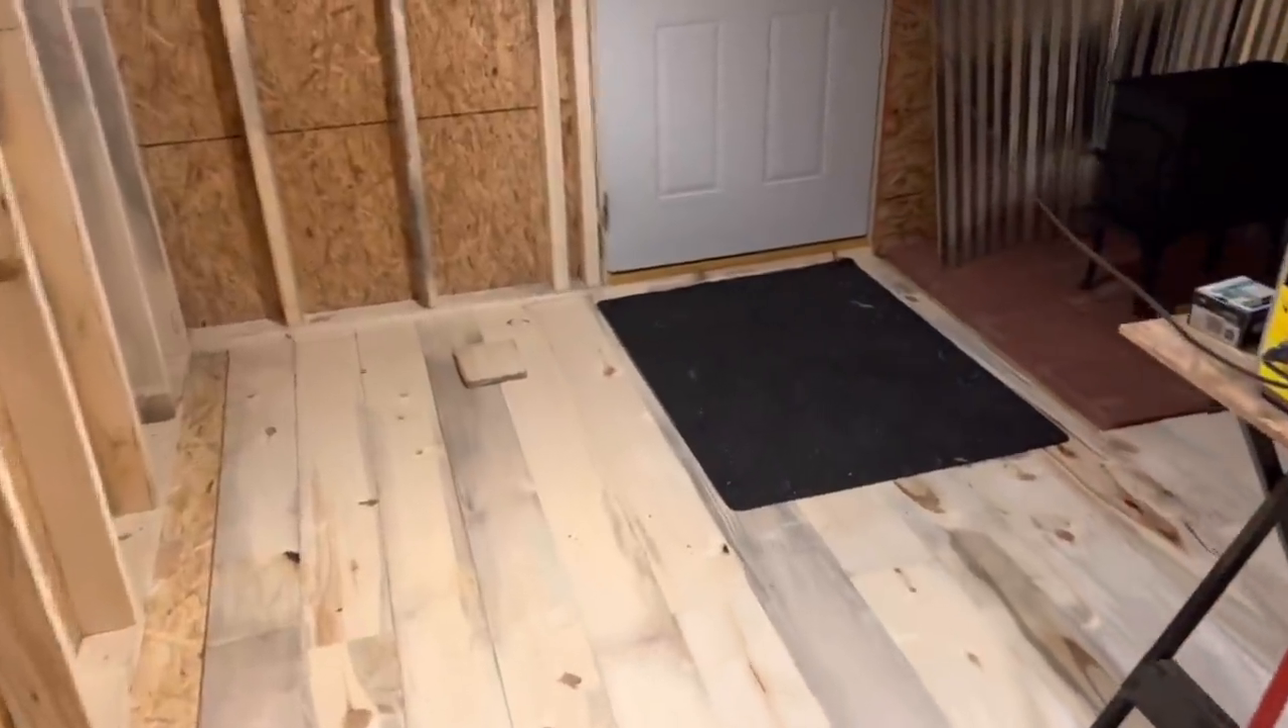We've got the majority of the floor in here.